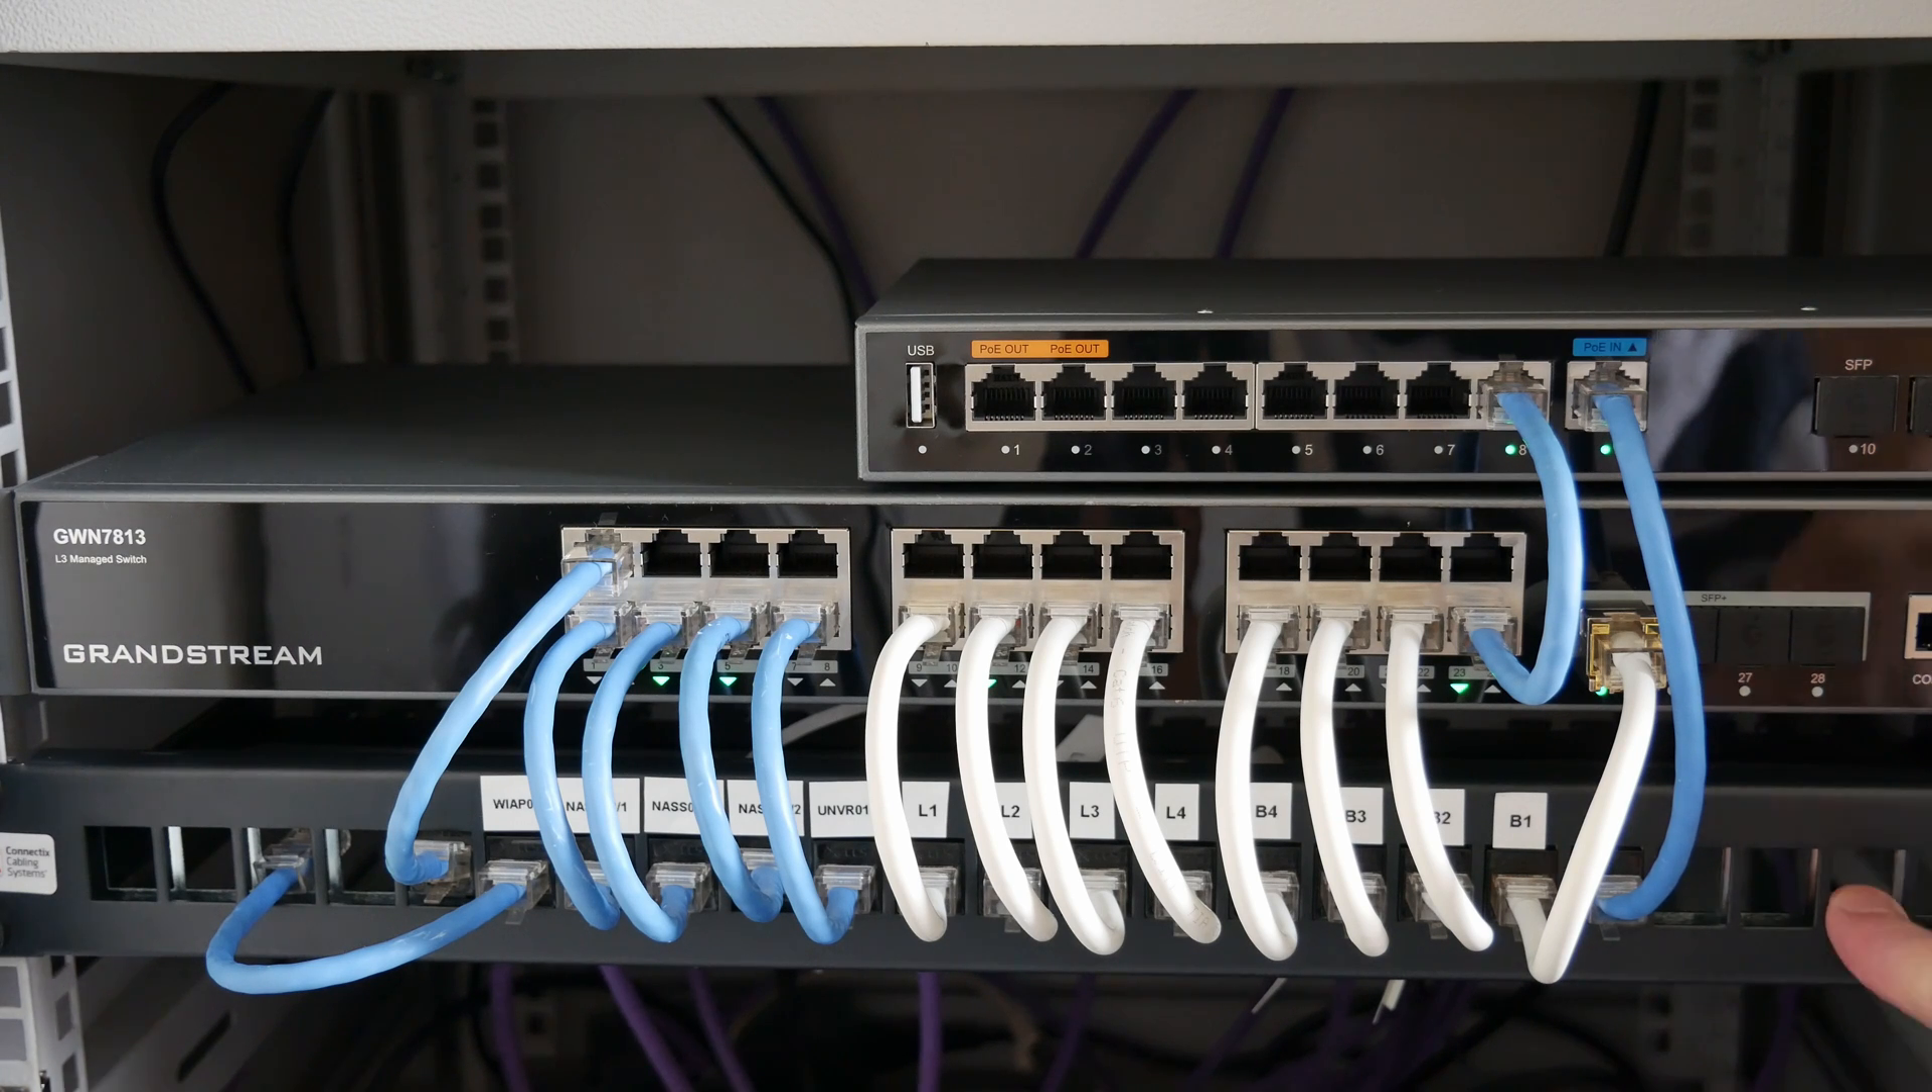I've done 15 of them so there's 15 jacks here along this new patch panel.